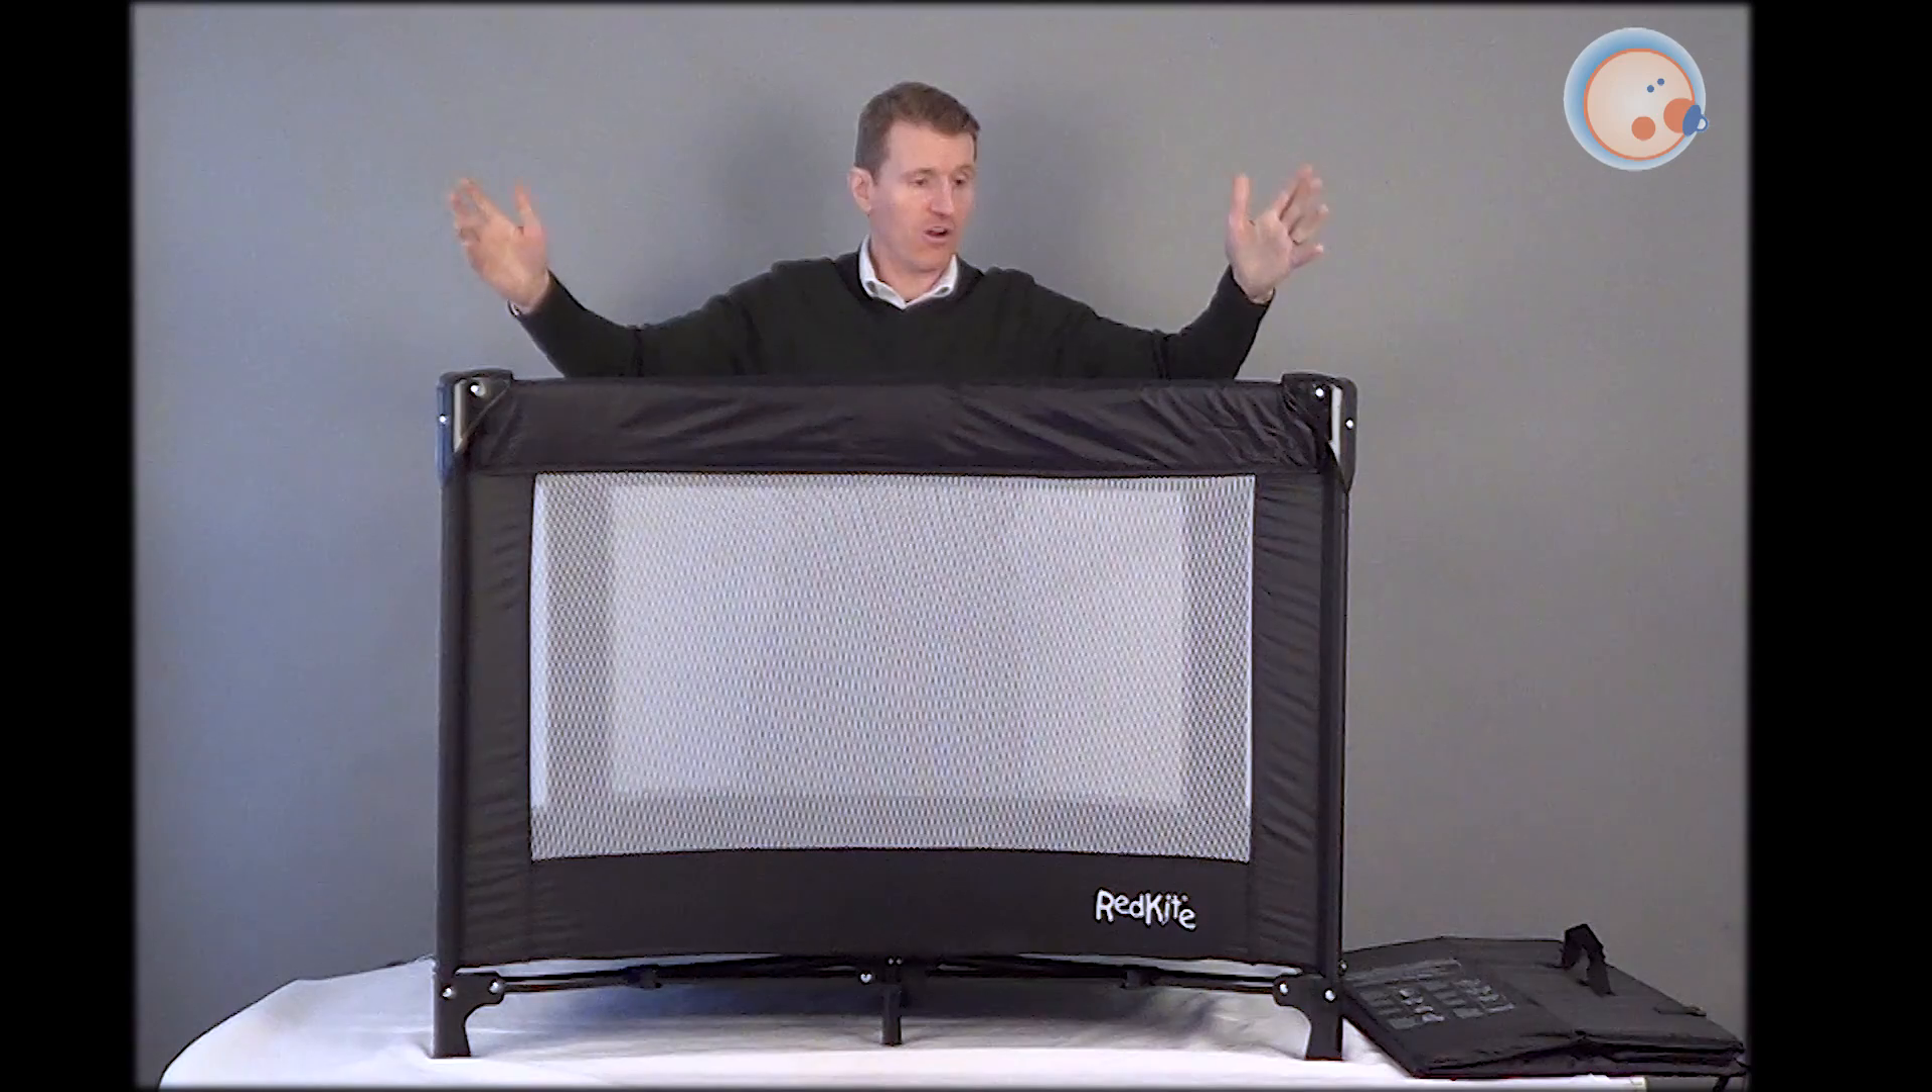The travel cot is all in place.